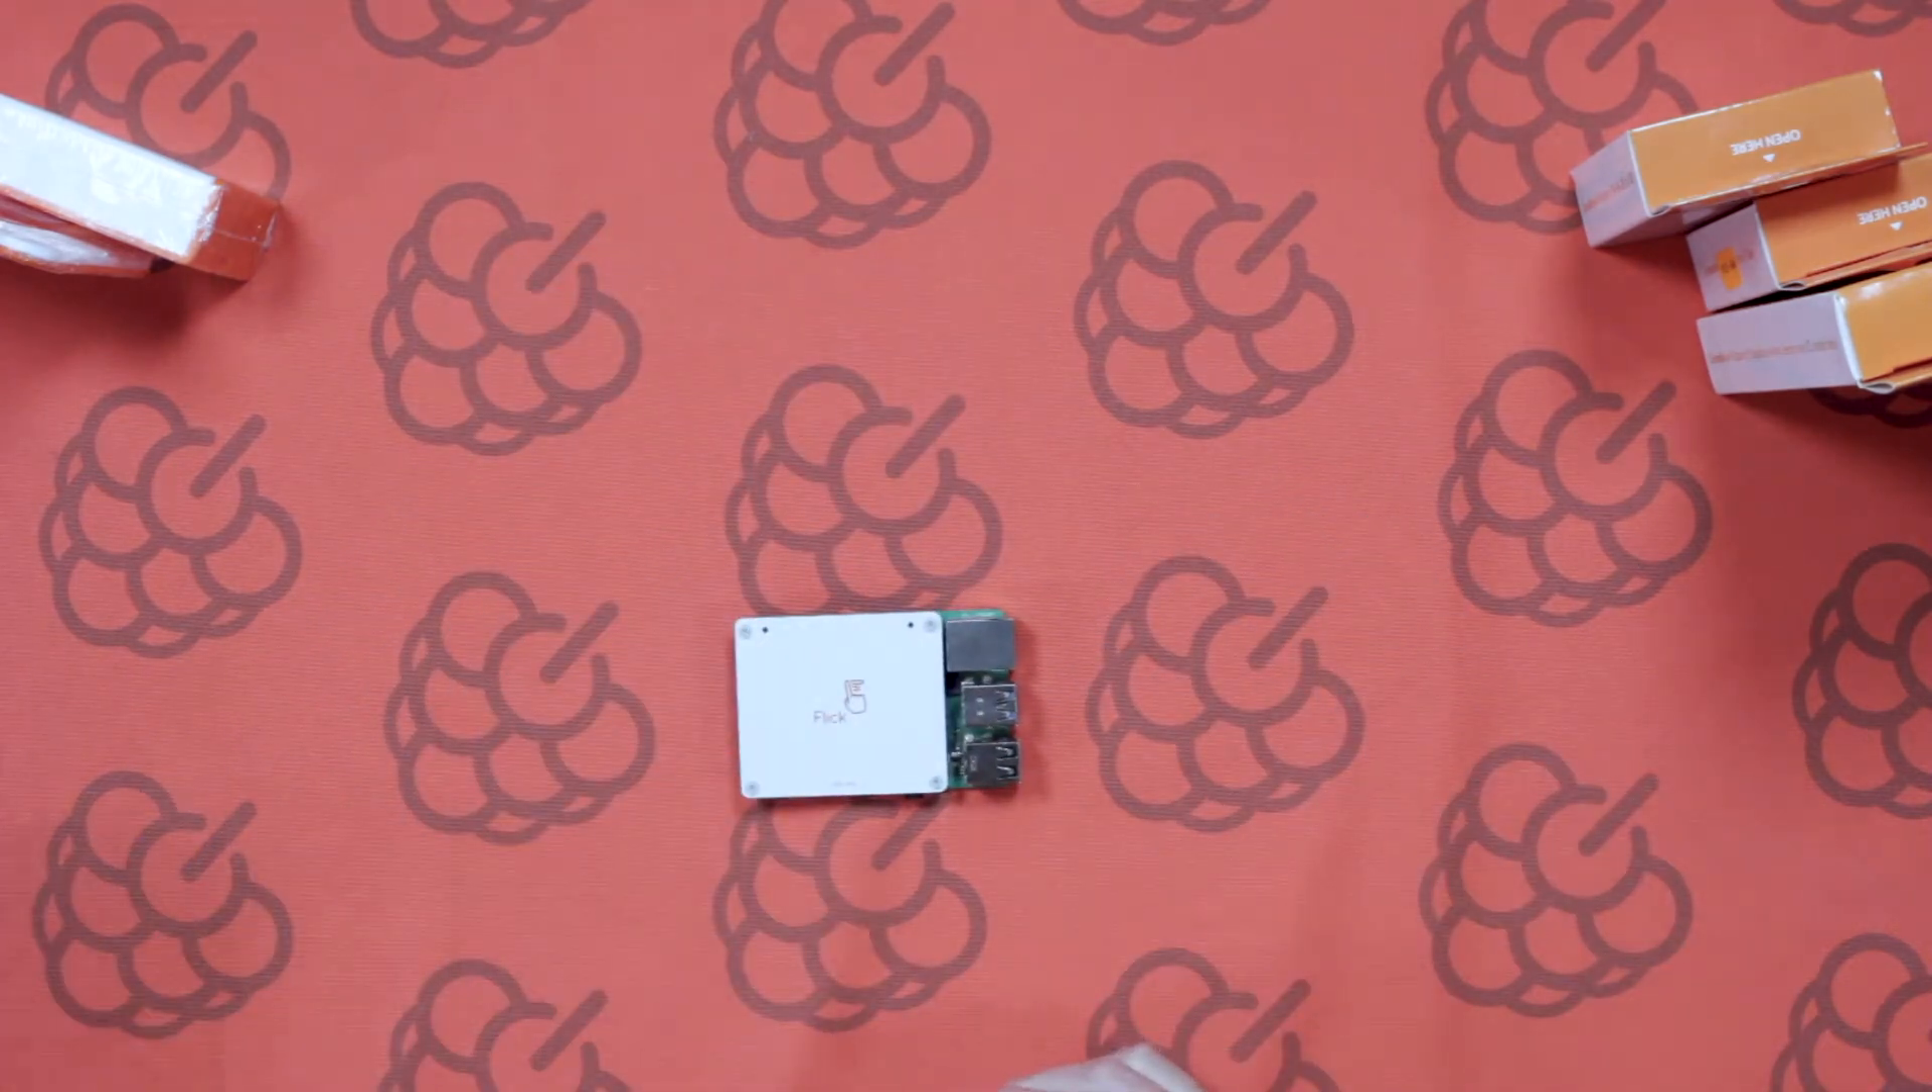So that's the flick hat assembled onto the Raspberry Pi.